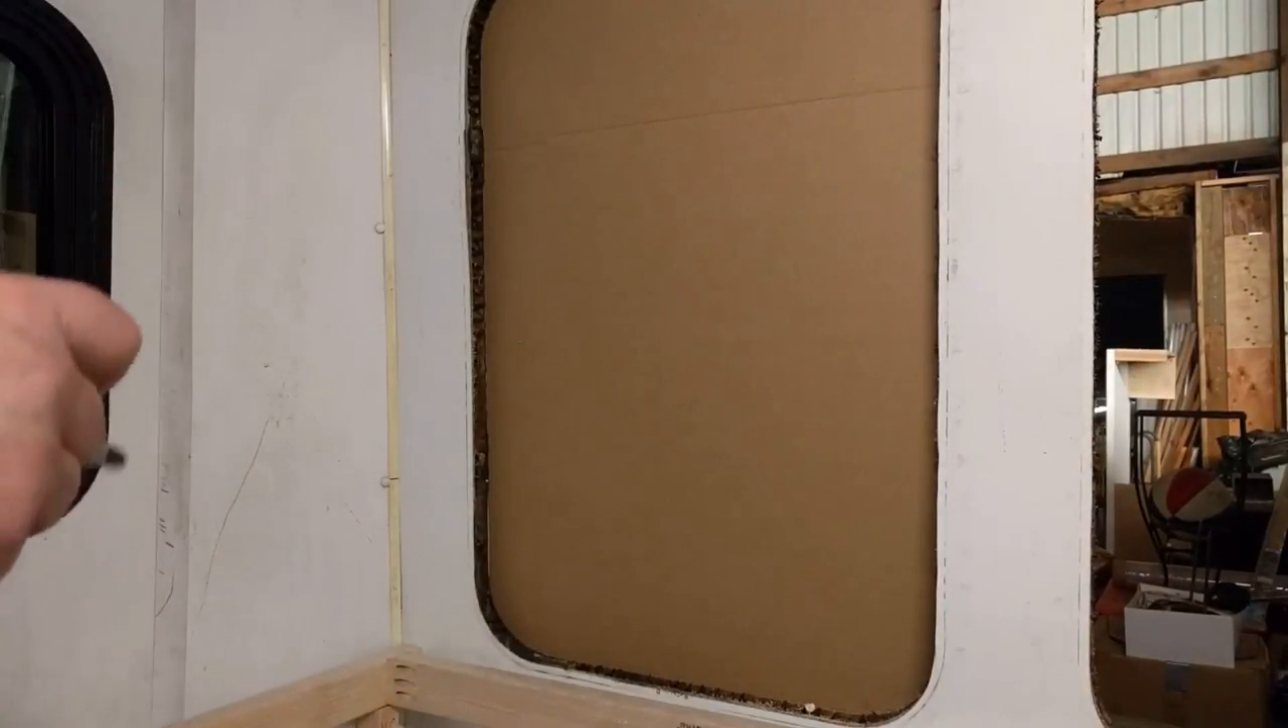And I've cut a piece of corrugated cardboard and taped it to the outside of the bus.